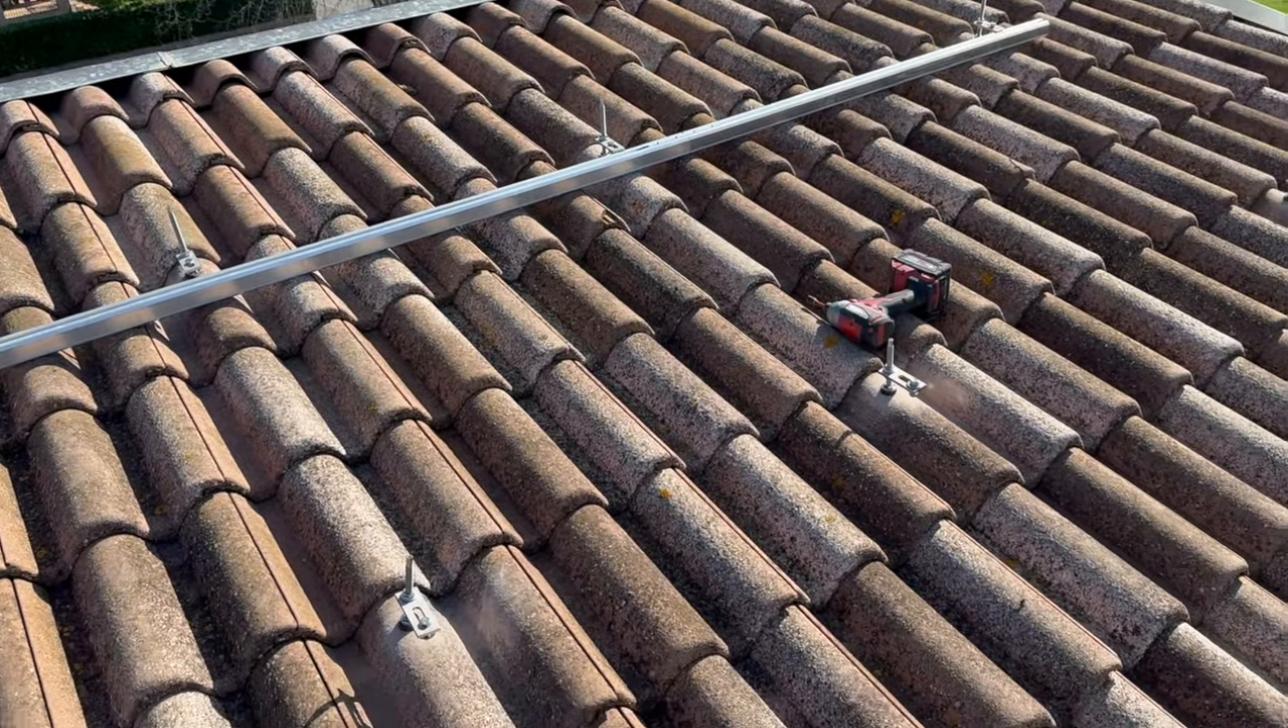Allora staffette montate ecco qua adesso andiamo a posizionare le barre.